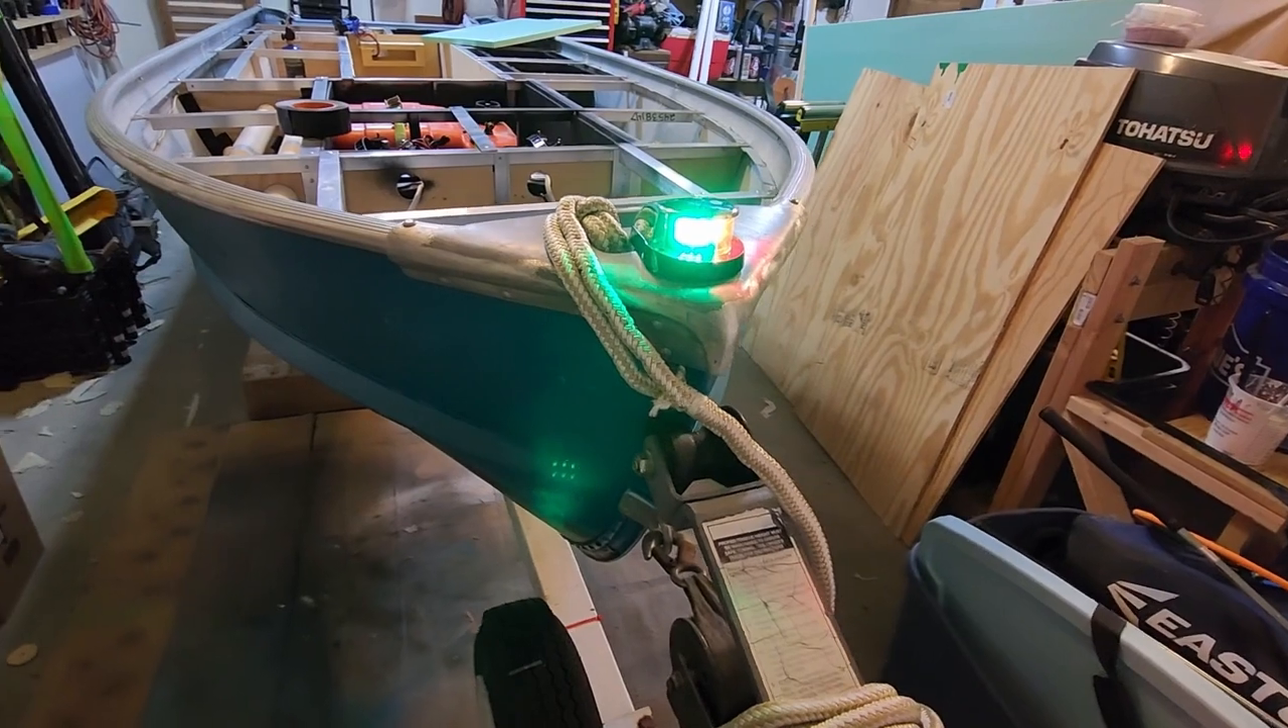Just finished adding in the nav light.